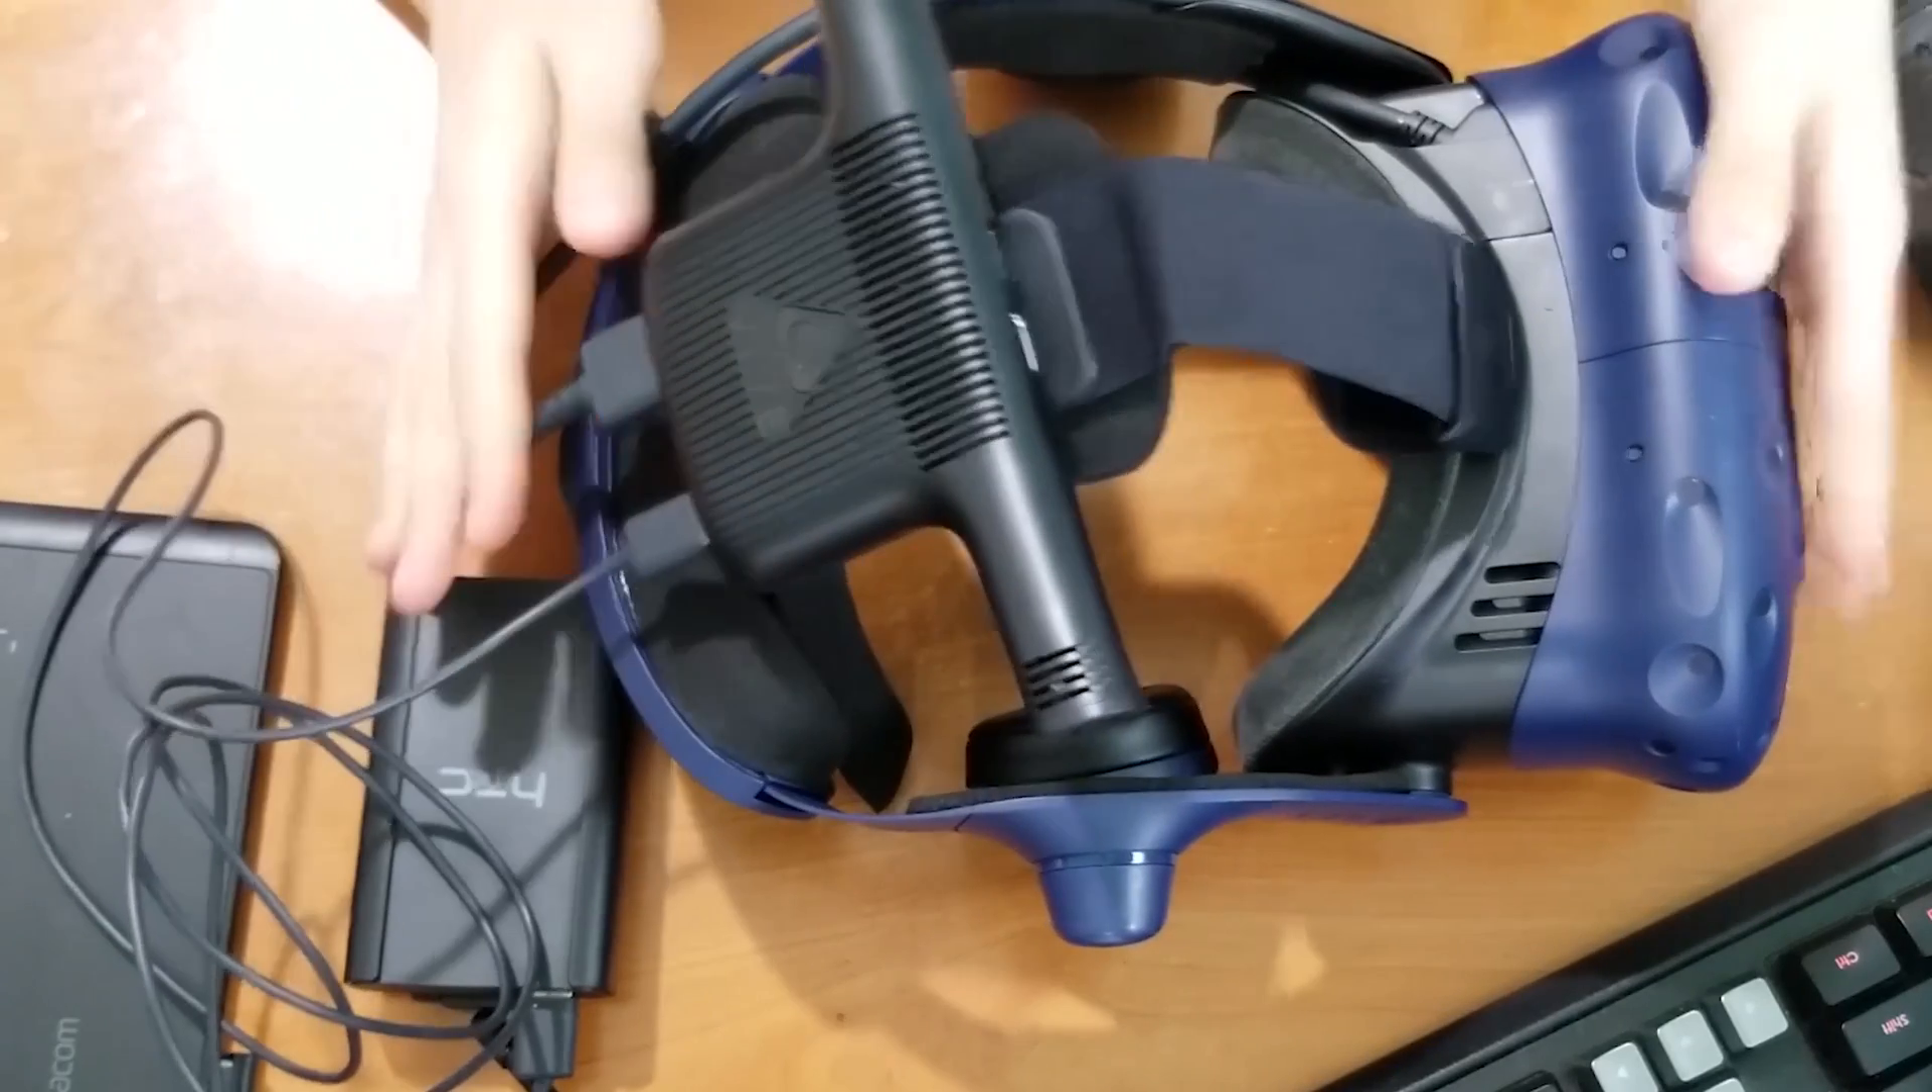And you are finally all set up. And that is how you put the wireless adapter together for the Vive.